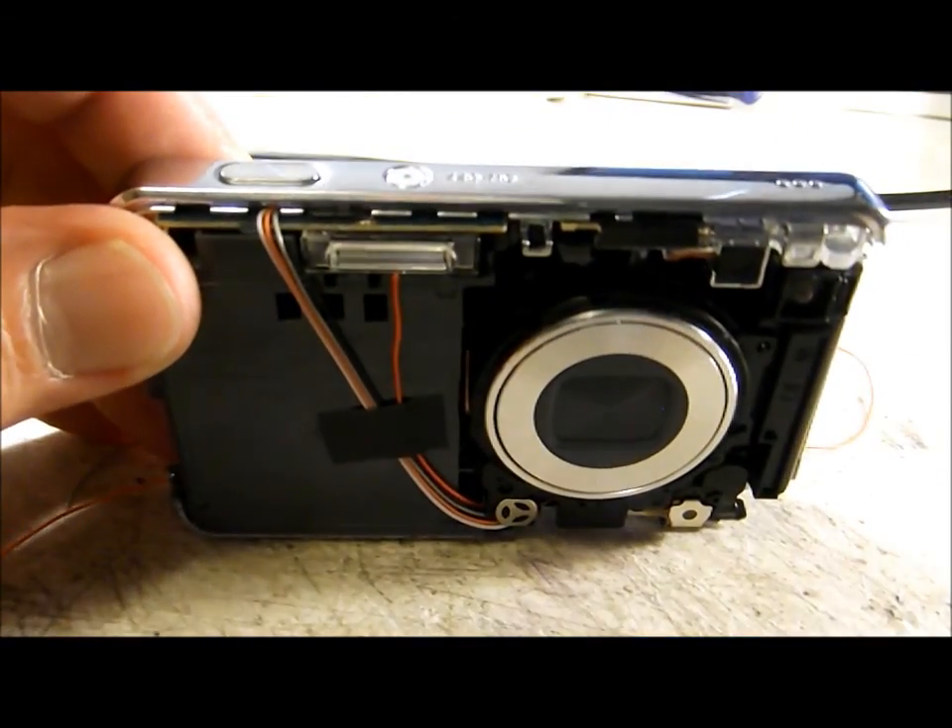As you can see I've got my top trim bar back on and right in this location right here you'll notice I have my power my common and my shutter wire coming out right here between these two tabs.